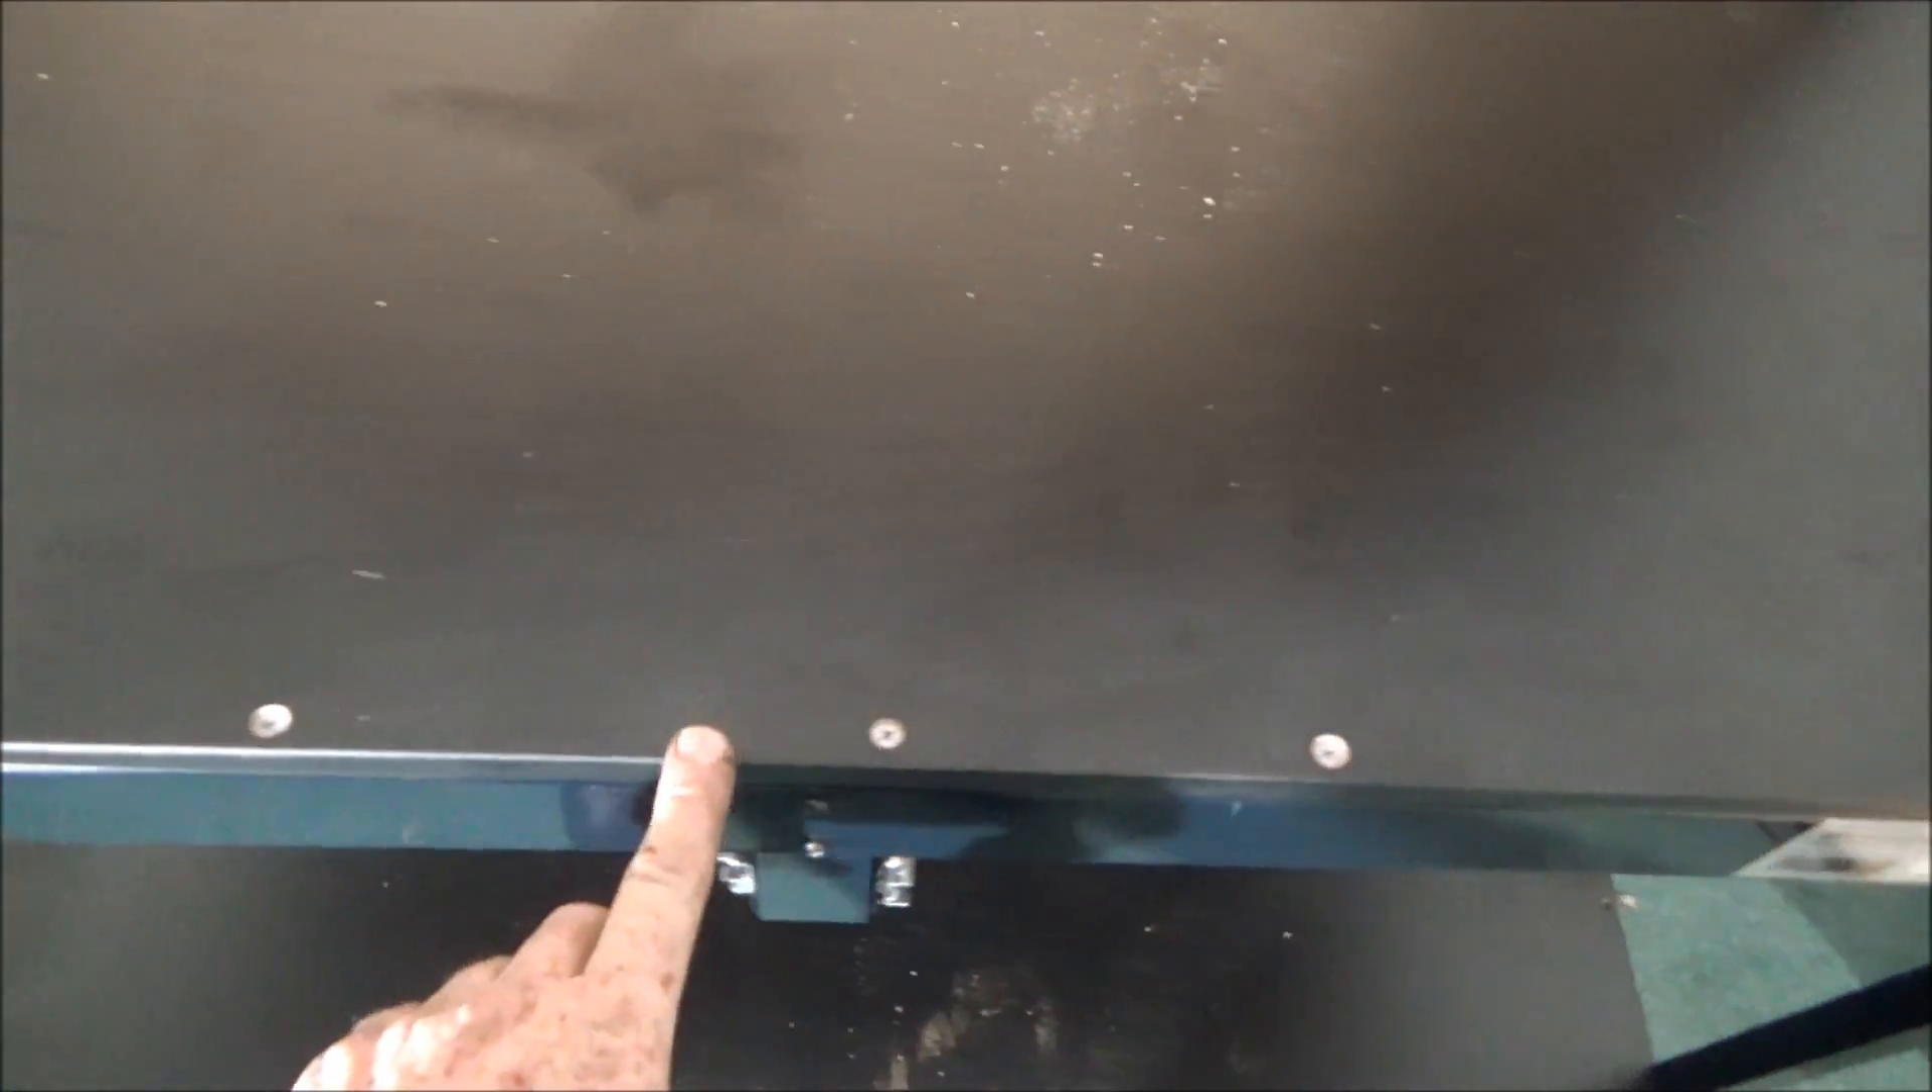Yeah, I took and put three screws across the front here.